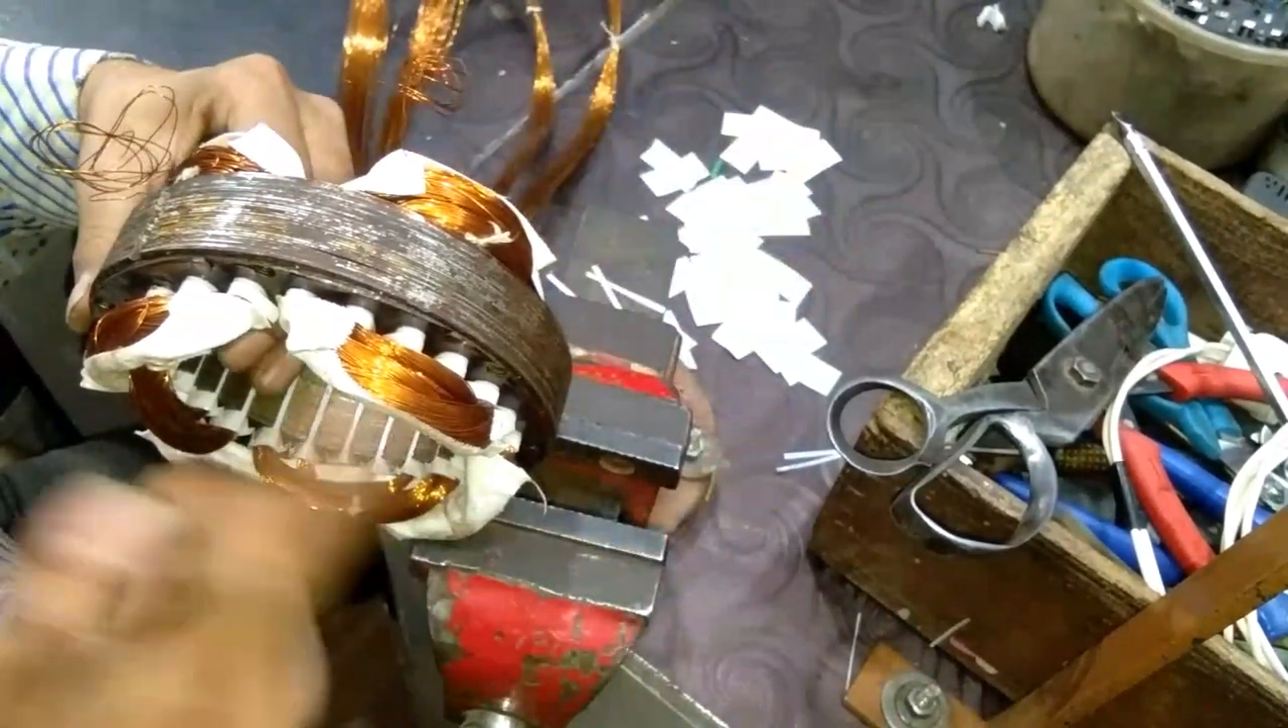यह दिखिए दोस्तों हमारी दो क्वाइल इस्टेटर में एड हो गई है।